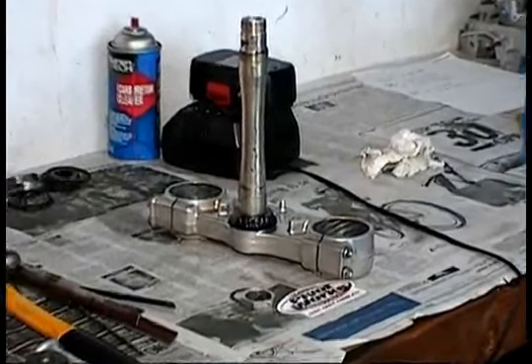You can see that the lower tapered bearing is in place.